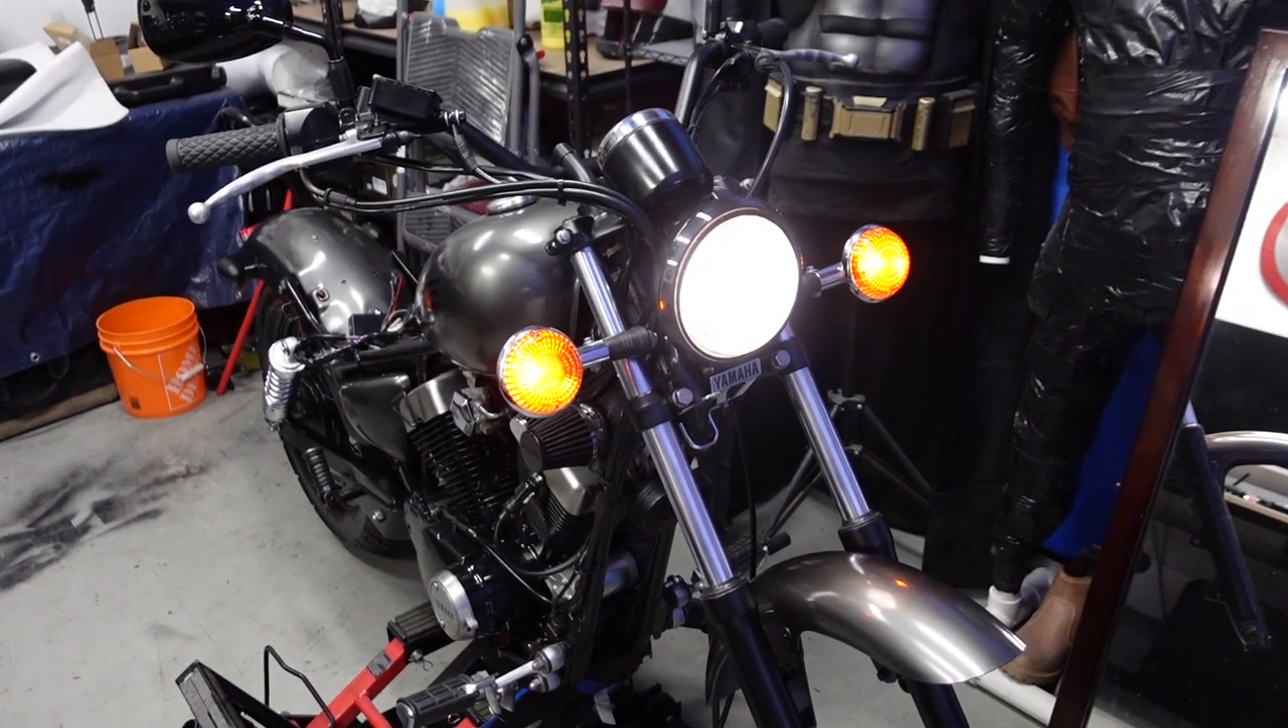Now to do the front signals. All right so I installed the front signals.